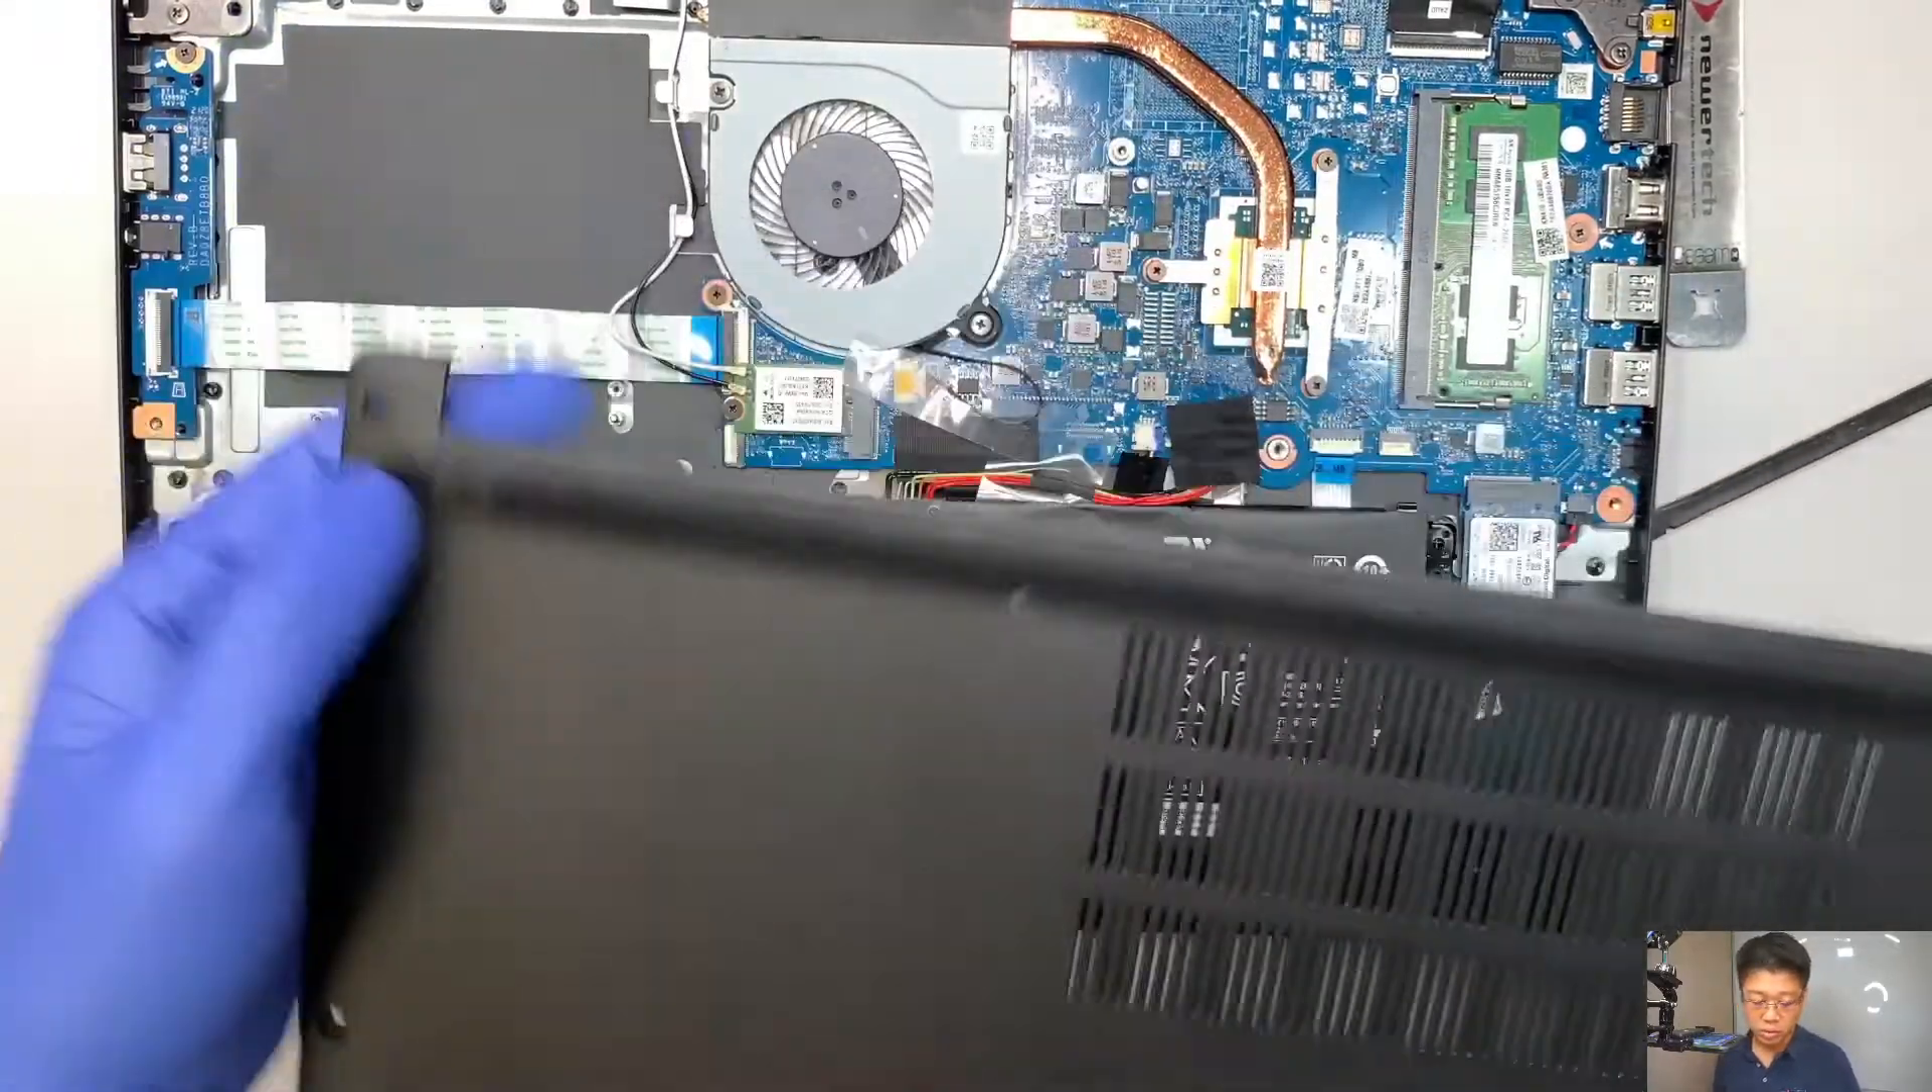So there you have it. I just removed the back cover.